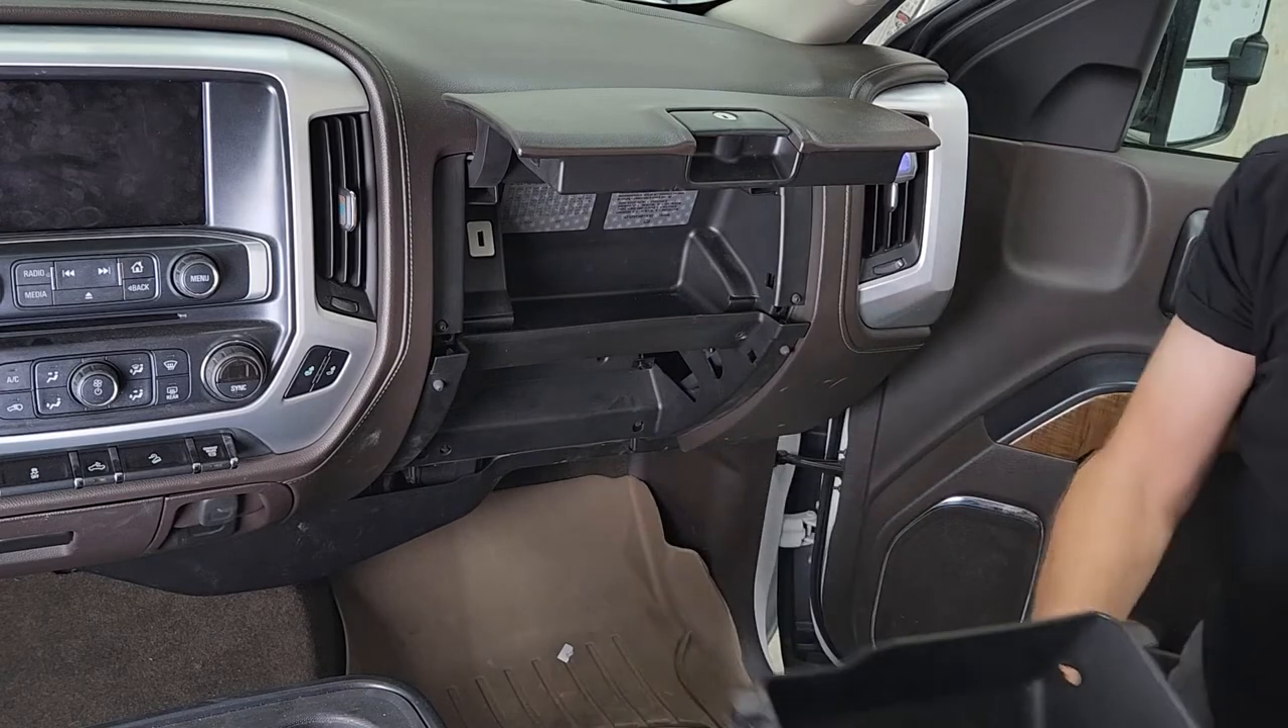And the lower glove box is off.